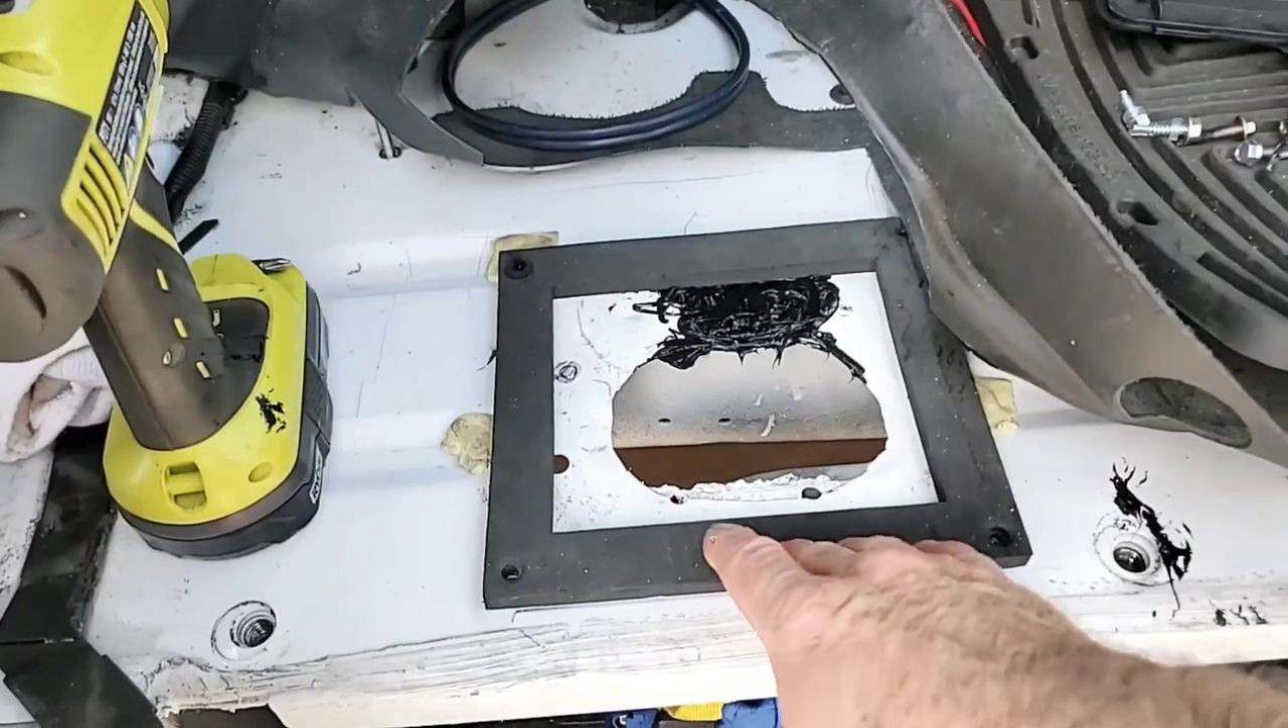Okay I got that repaired and I got the base on here.